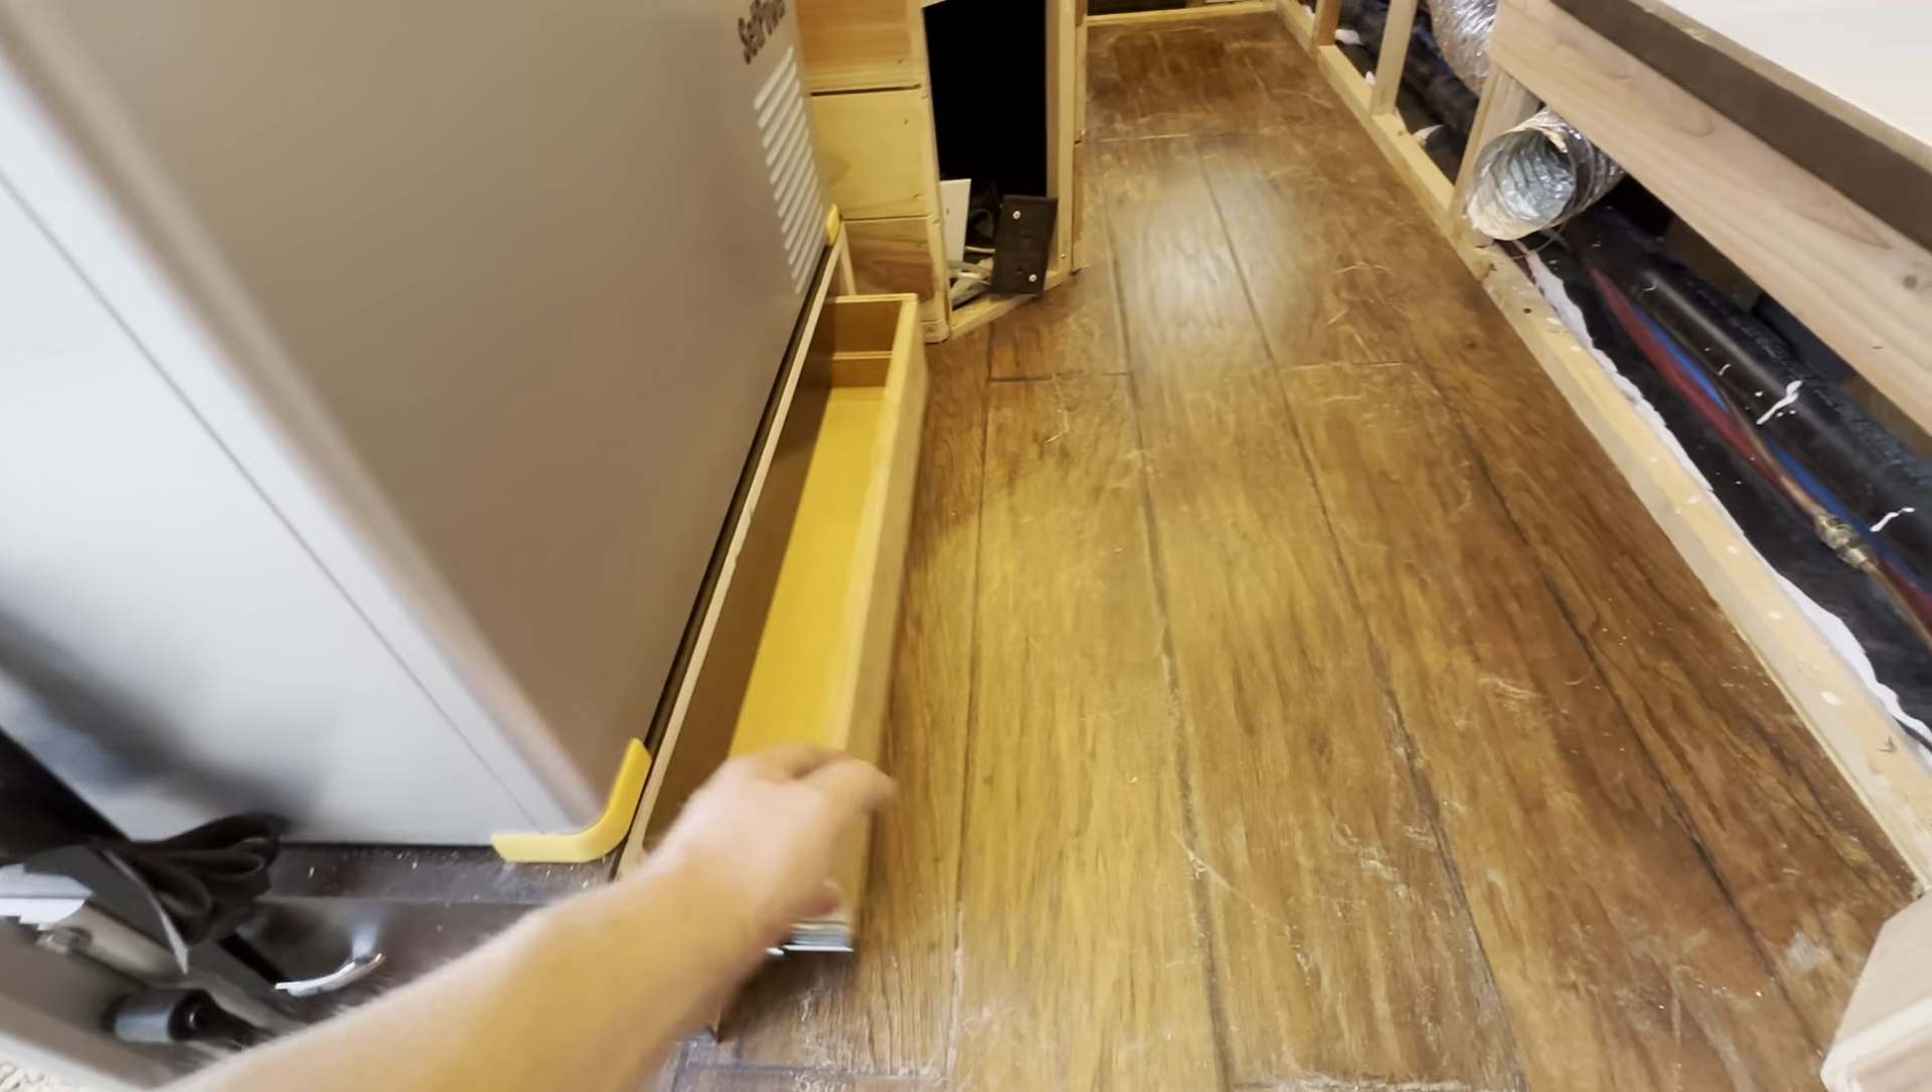There's a drawer down here of course i got to put a drawer front.